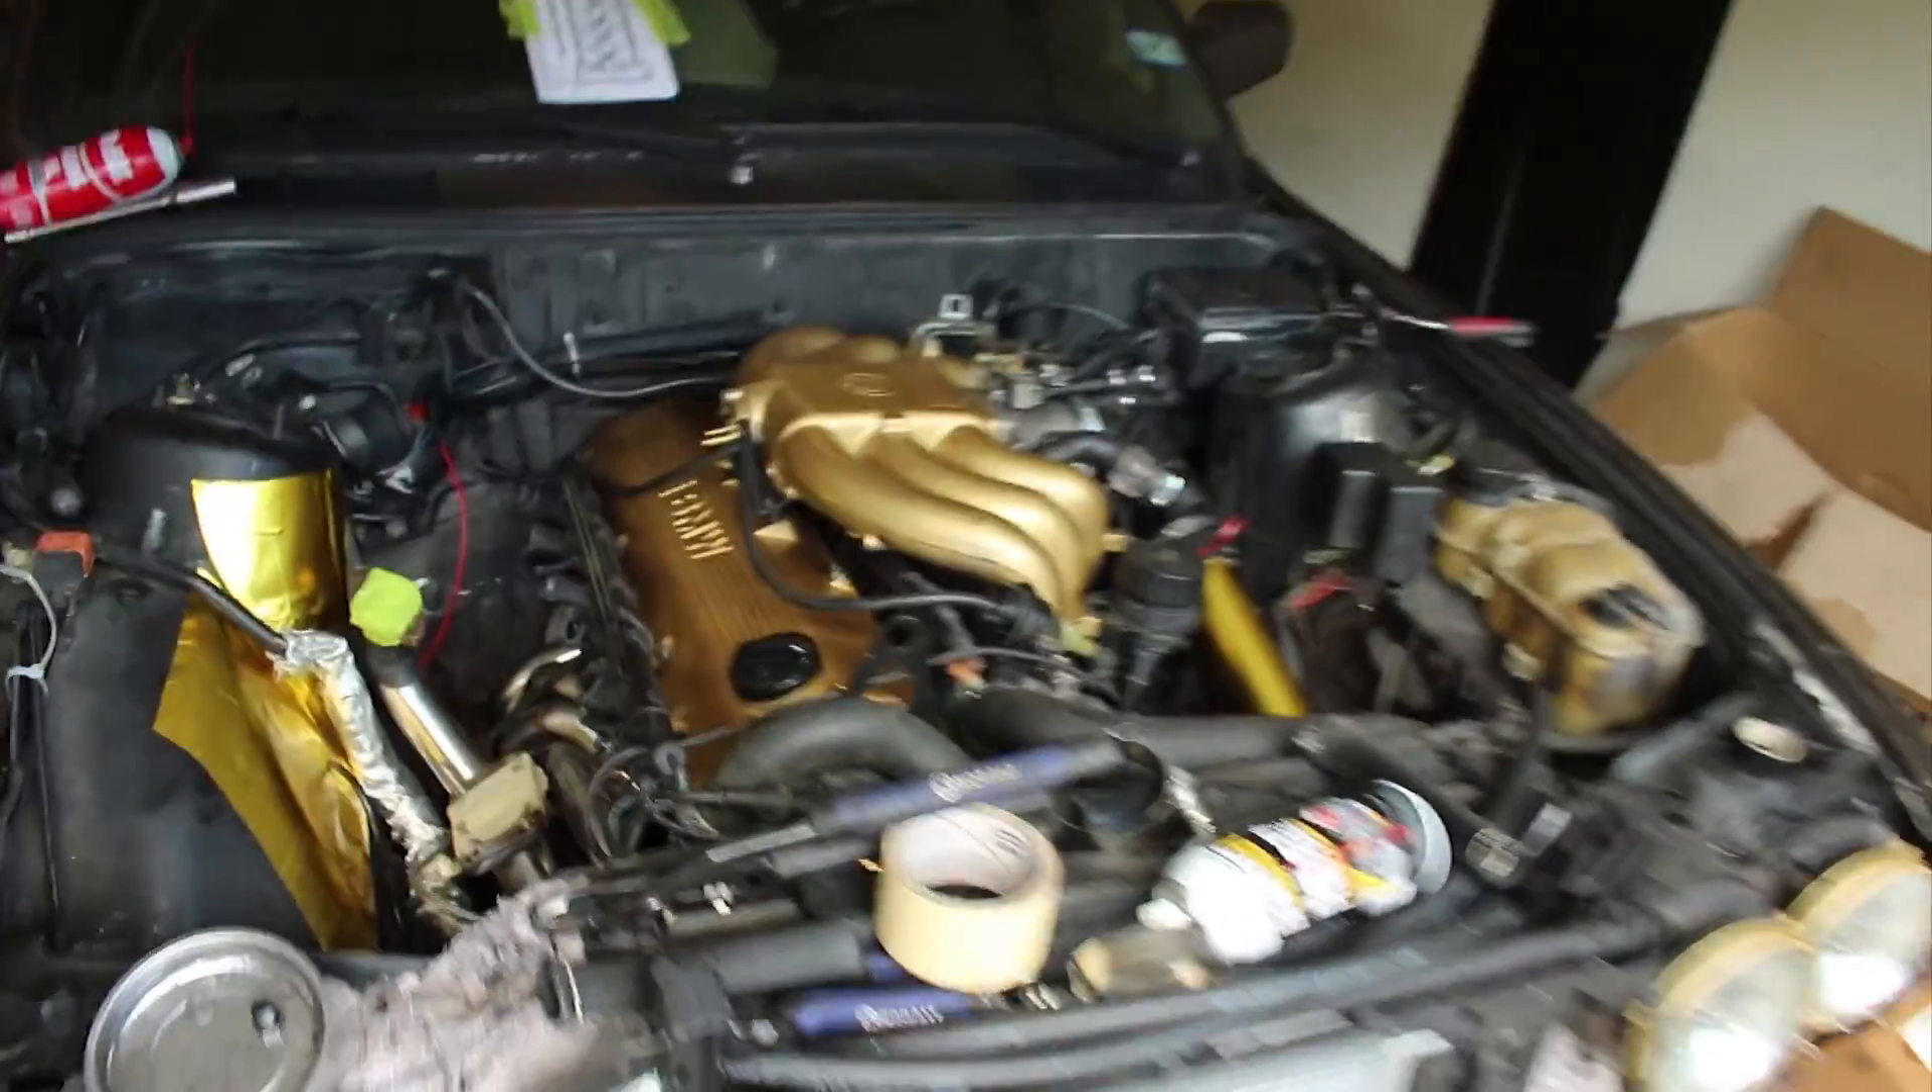Well, manifold's all in, and that doesn't look half bad.